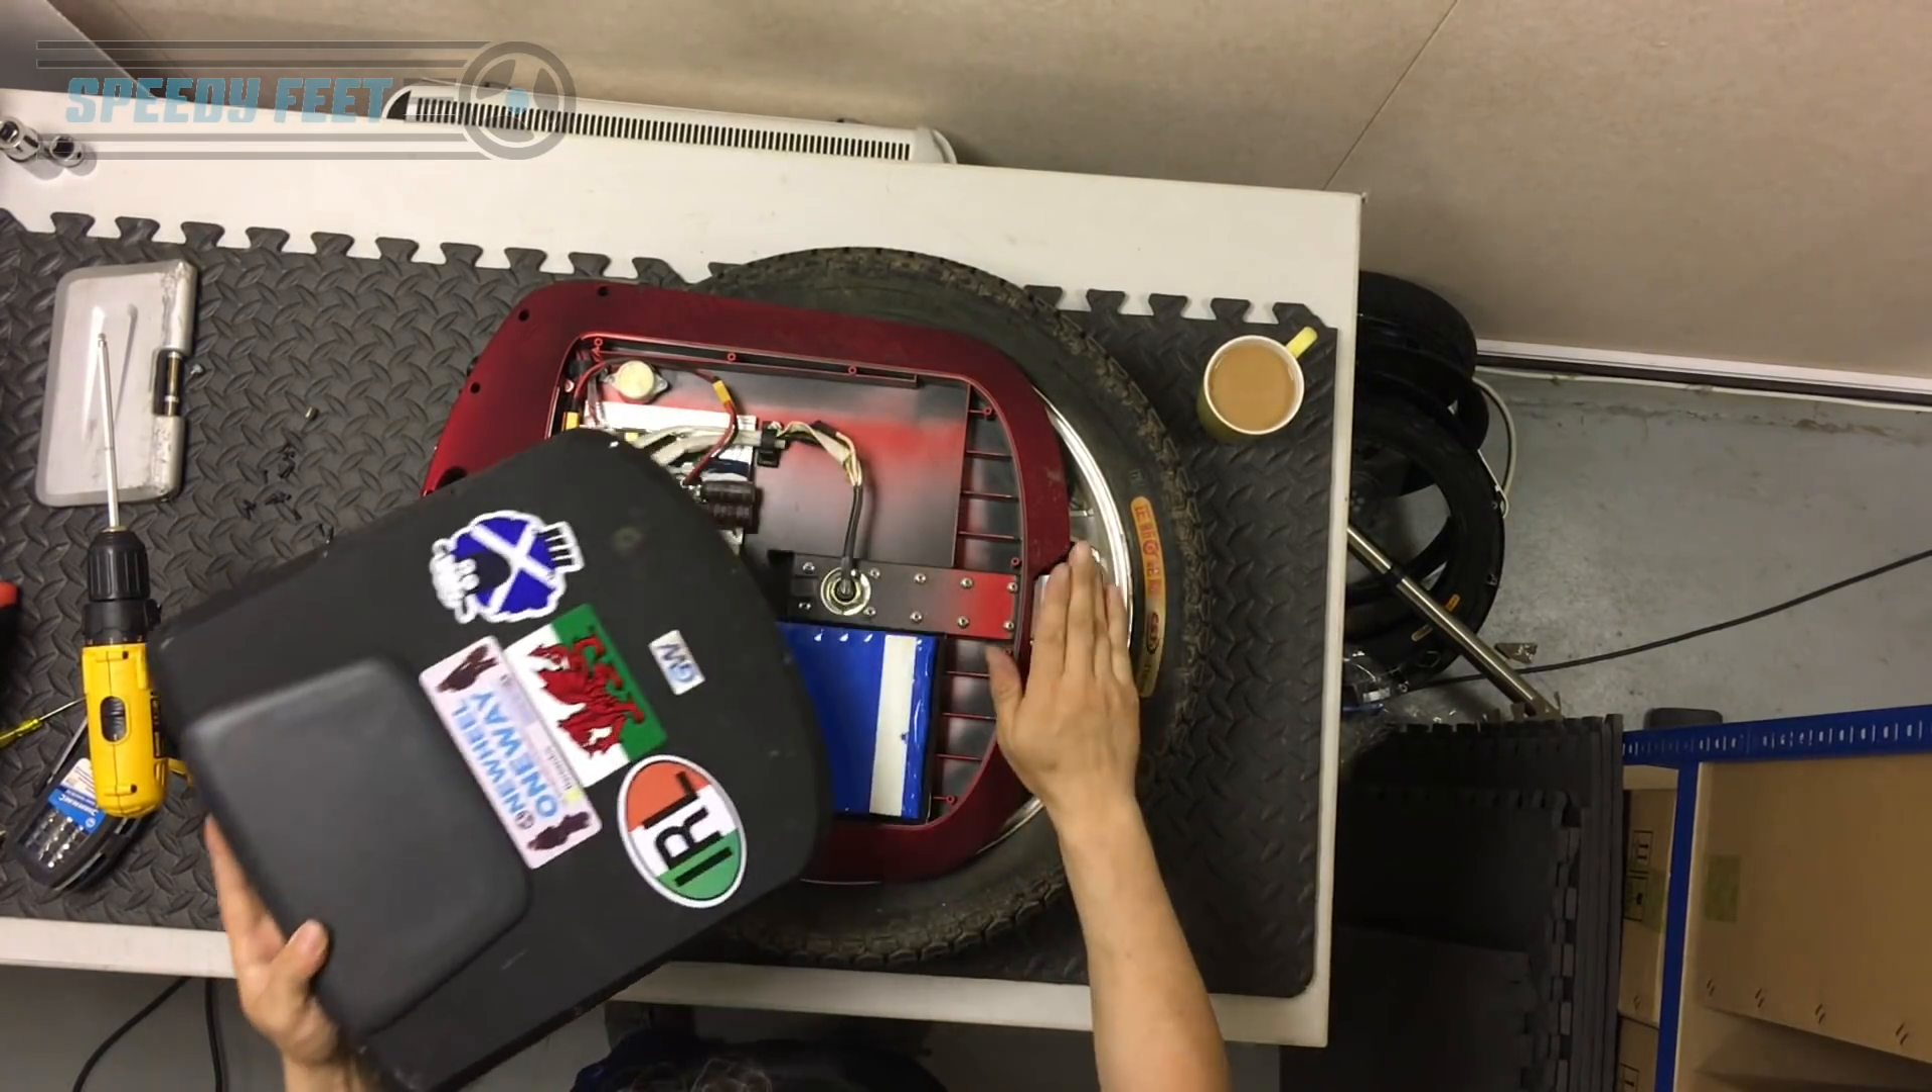That is the battery support cover off.